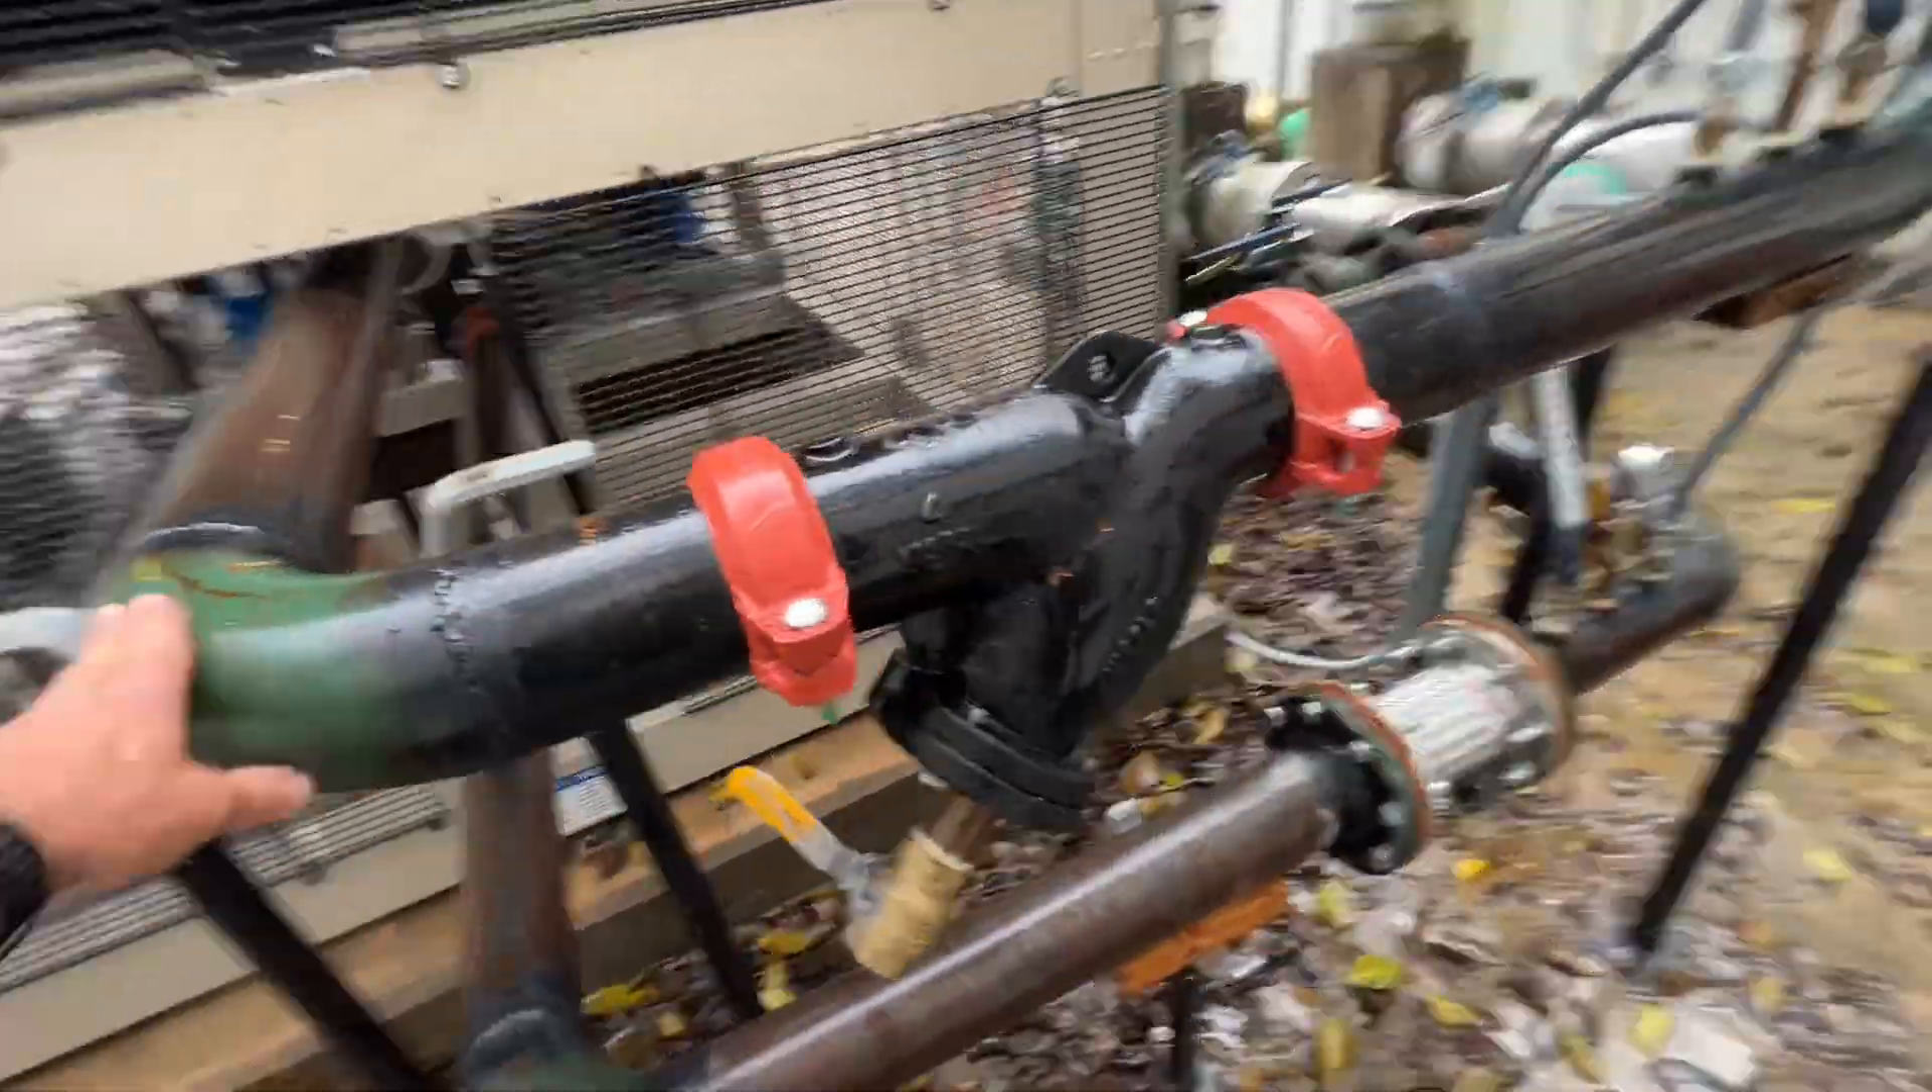They still got to come back and do pipe insulation.